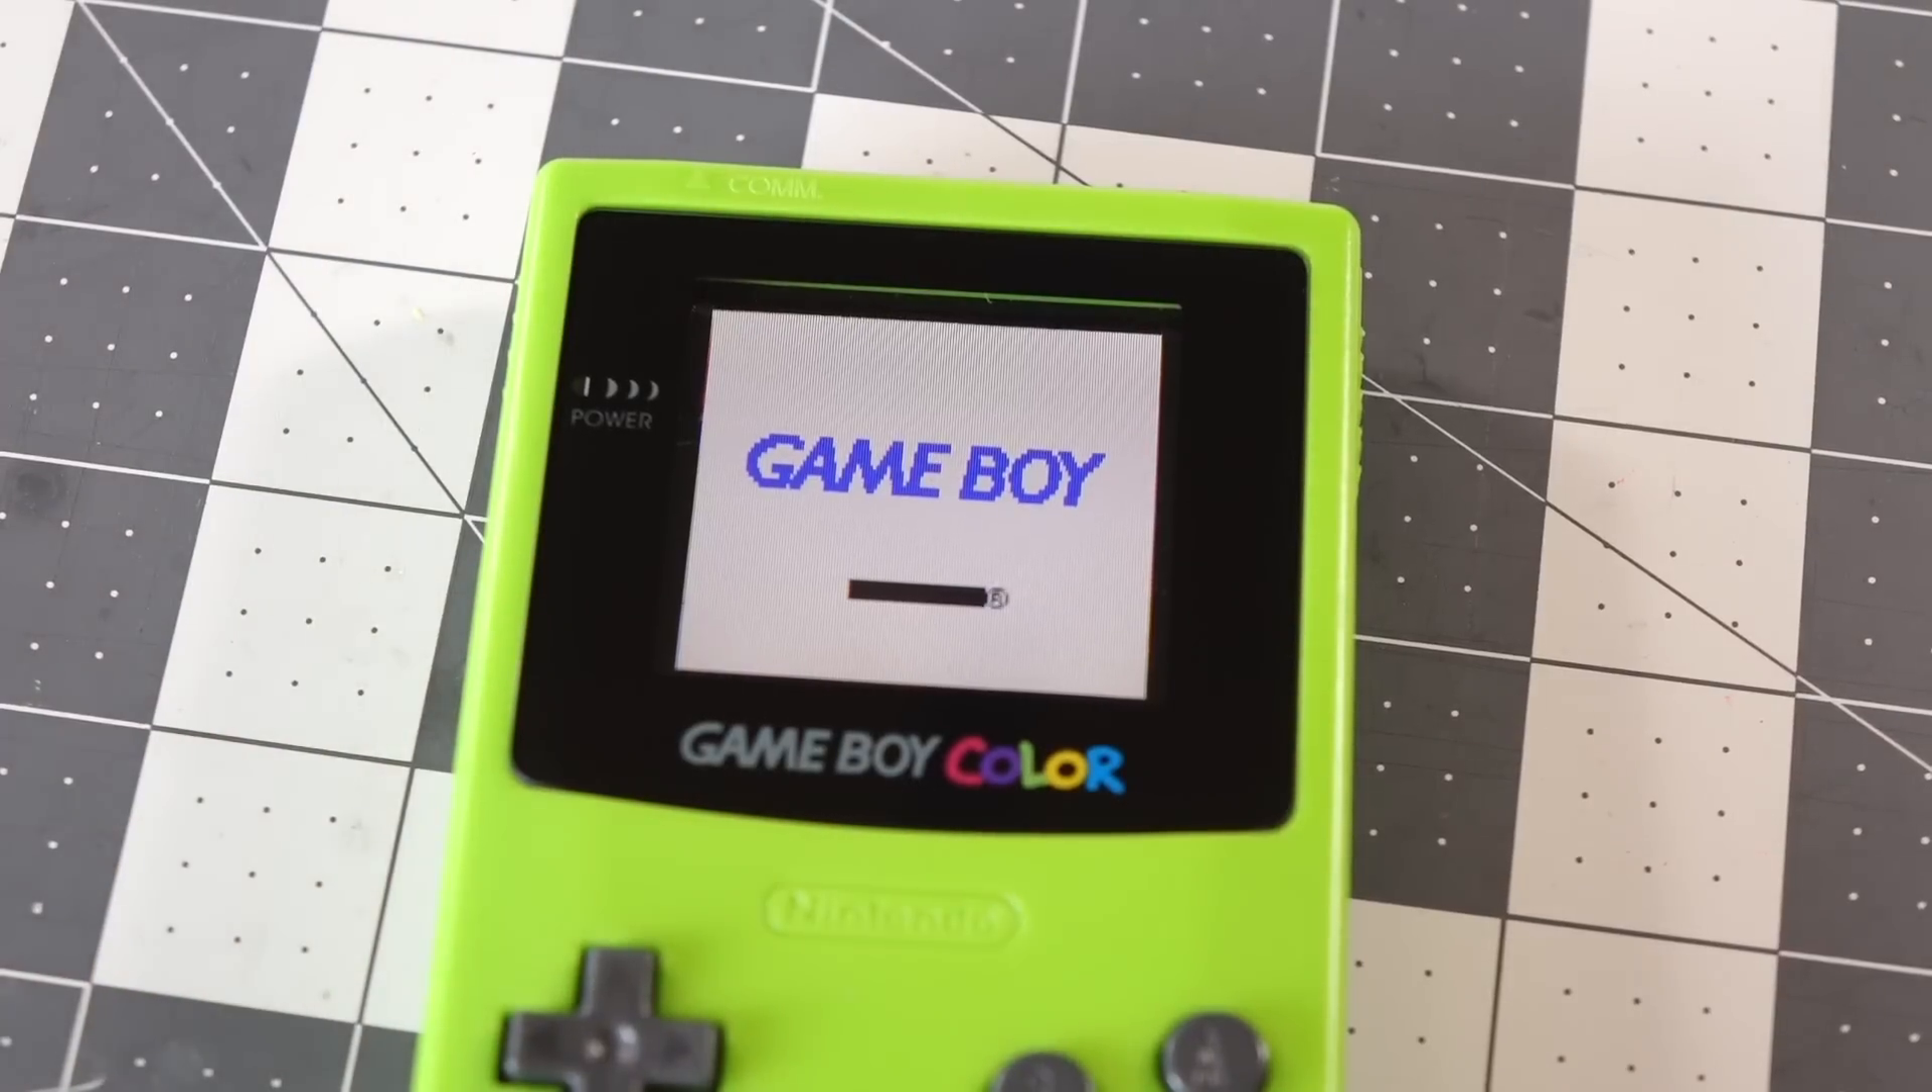Finally, I cleaned the display one last time, stuck down the new screen cover, and it was all done.